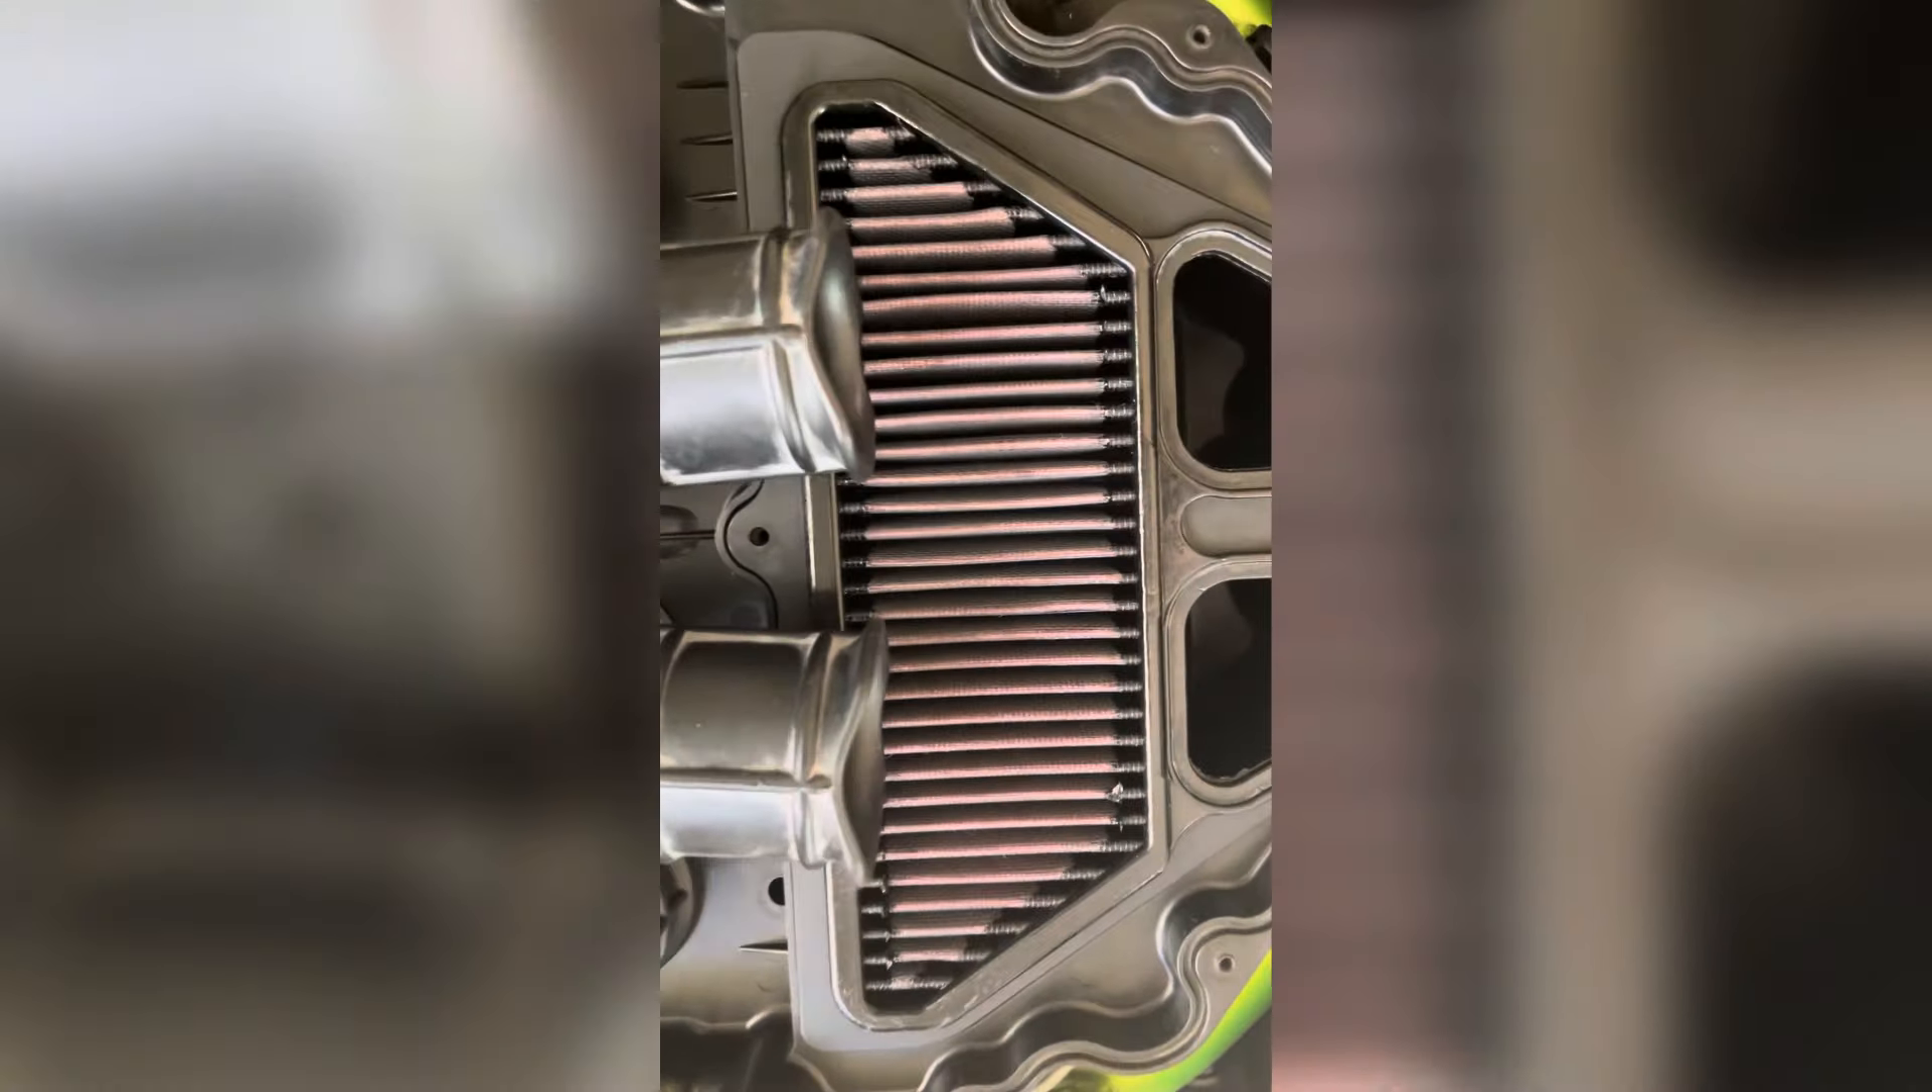यह फिल्टर फिटिंग हो चुका है।